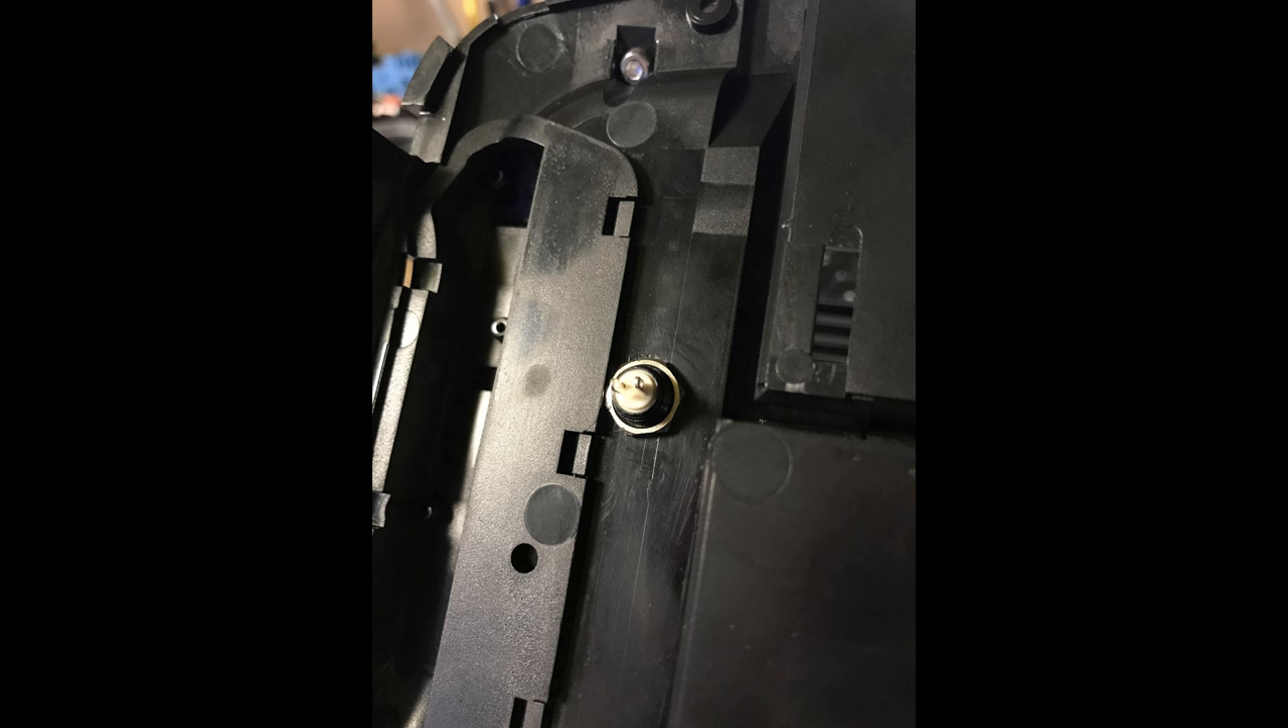Here's a picture from the inside of the radio with the eight millimeter momentary switch fitted.